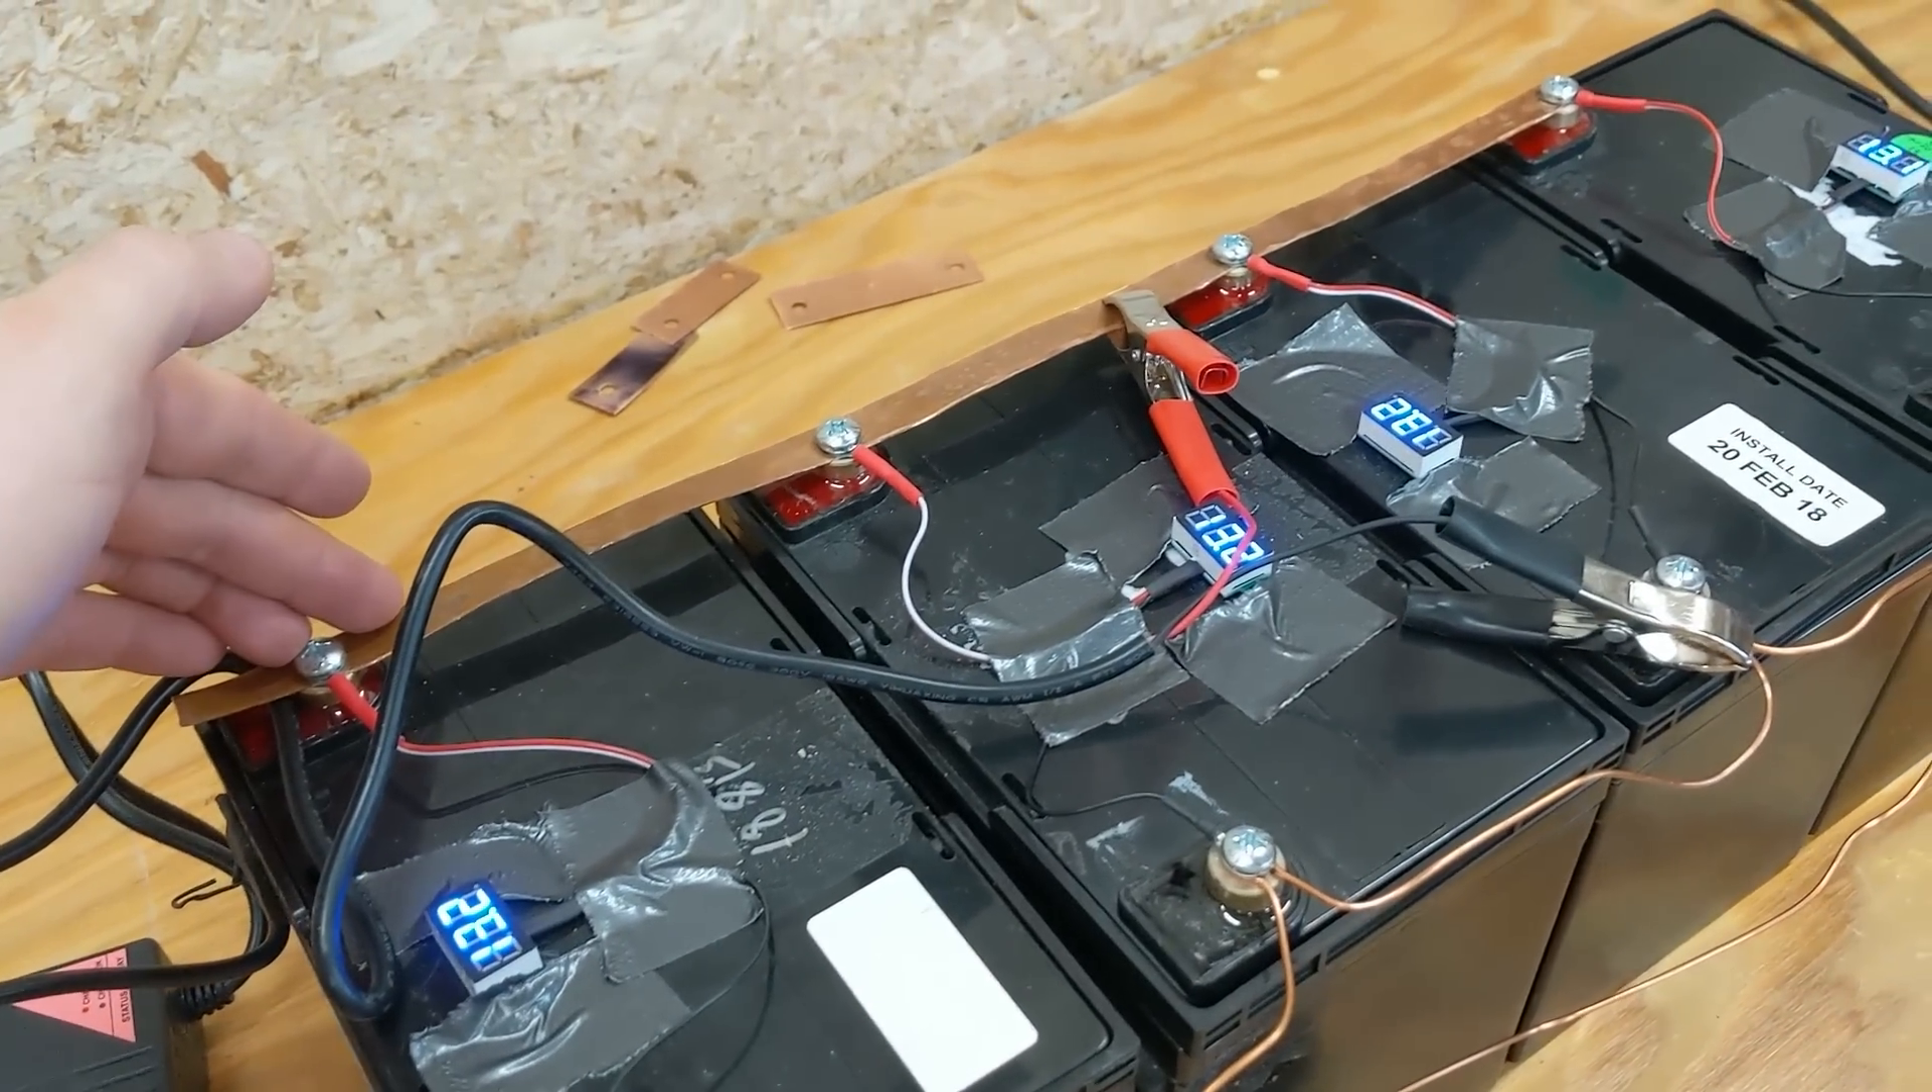So we've paralleled all the positives together and we've paralleled all the negatives together.